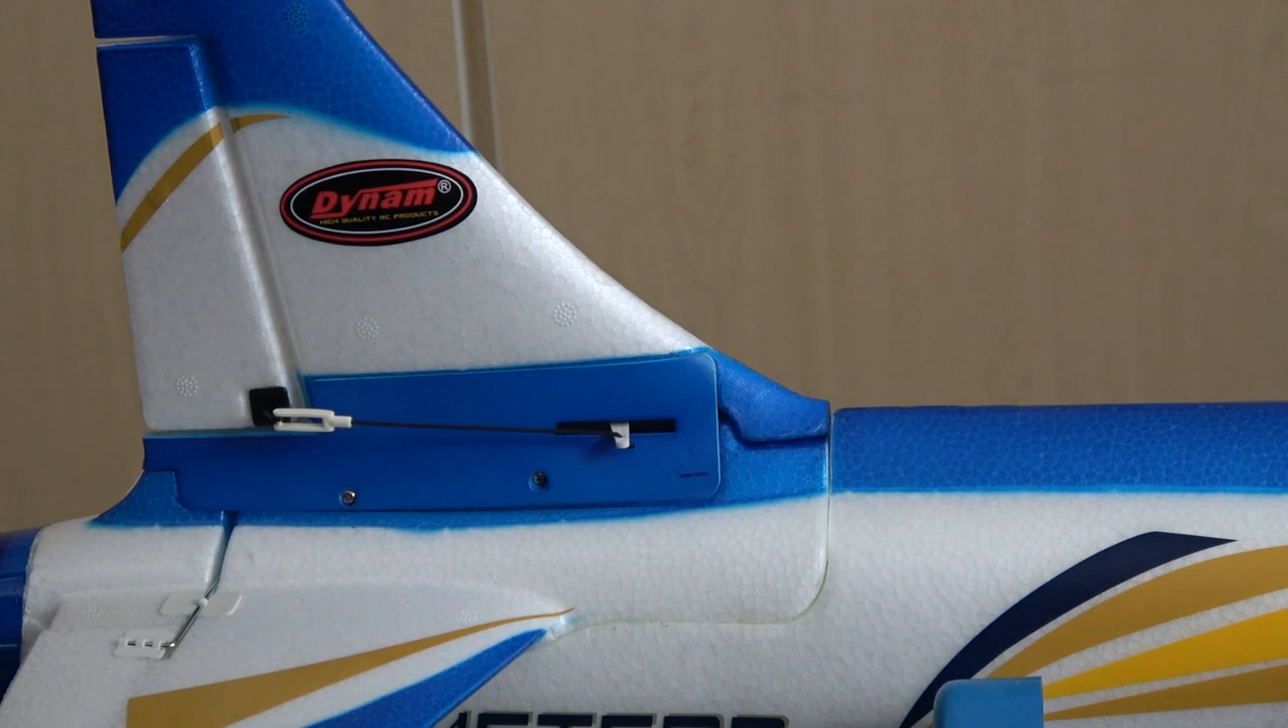So that pretty much completes the tail assembly.